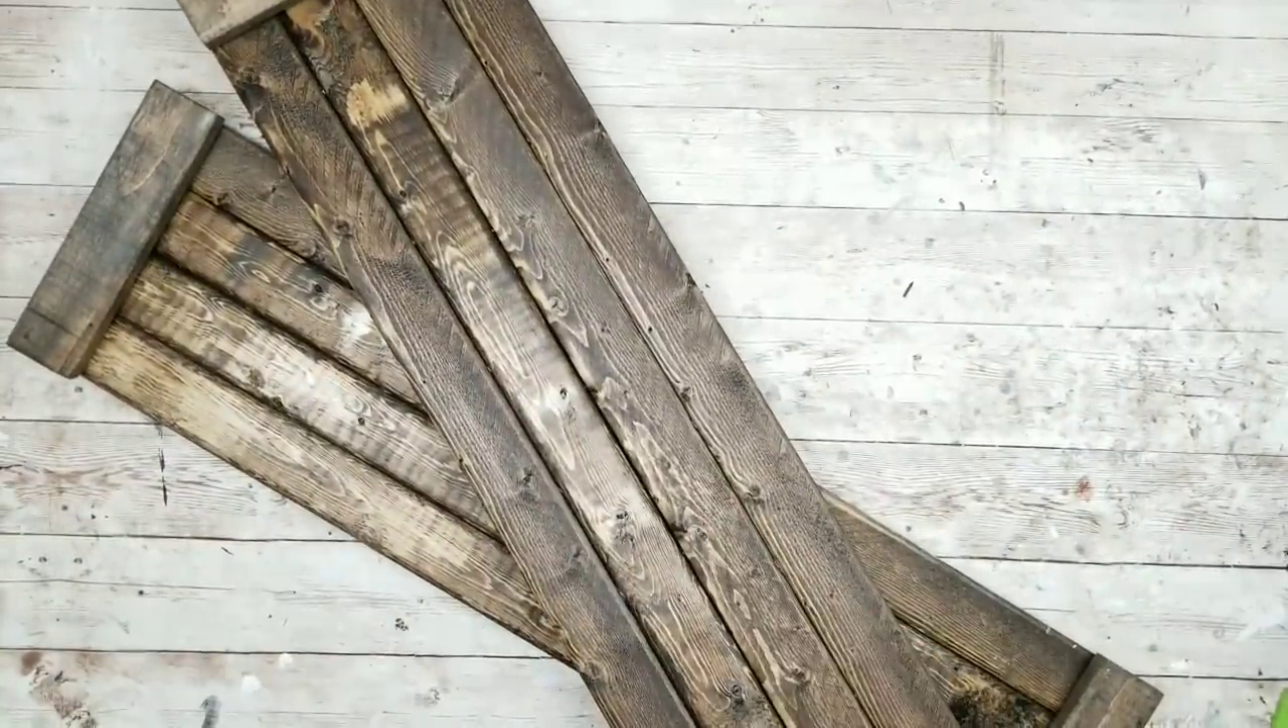And now, both of our side pieces are done with all of those extra end pieces.